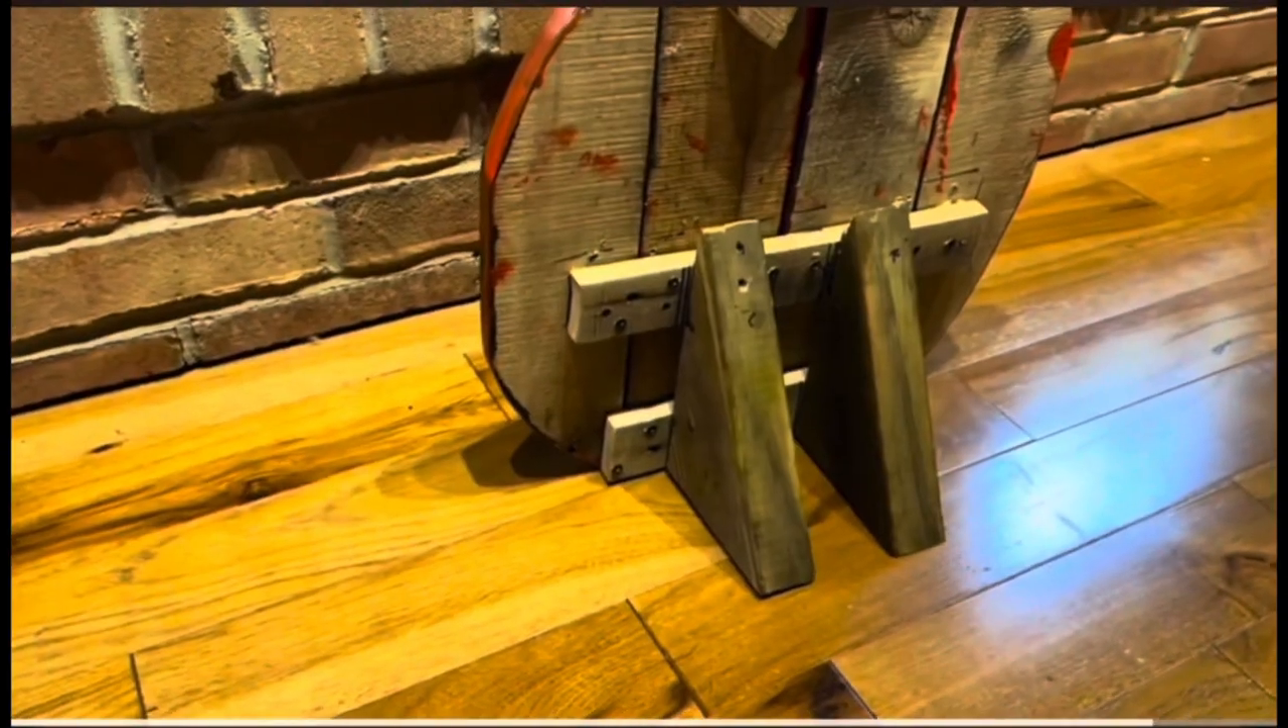We adhered the scrap wood stands. Here it is from the back side.